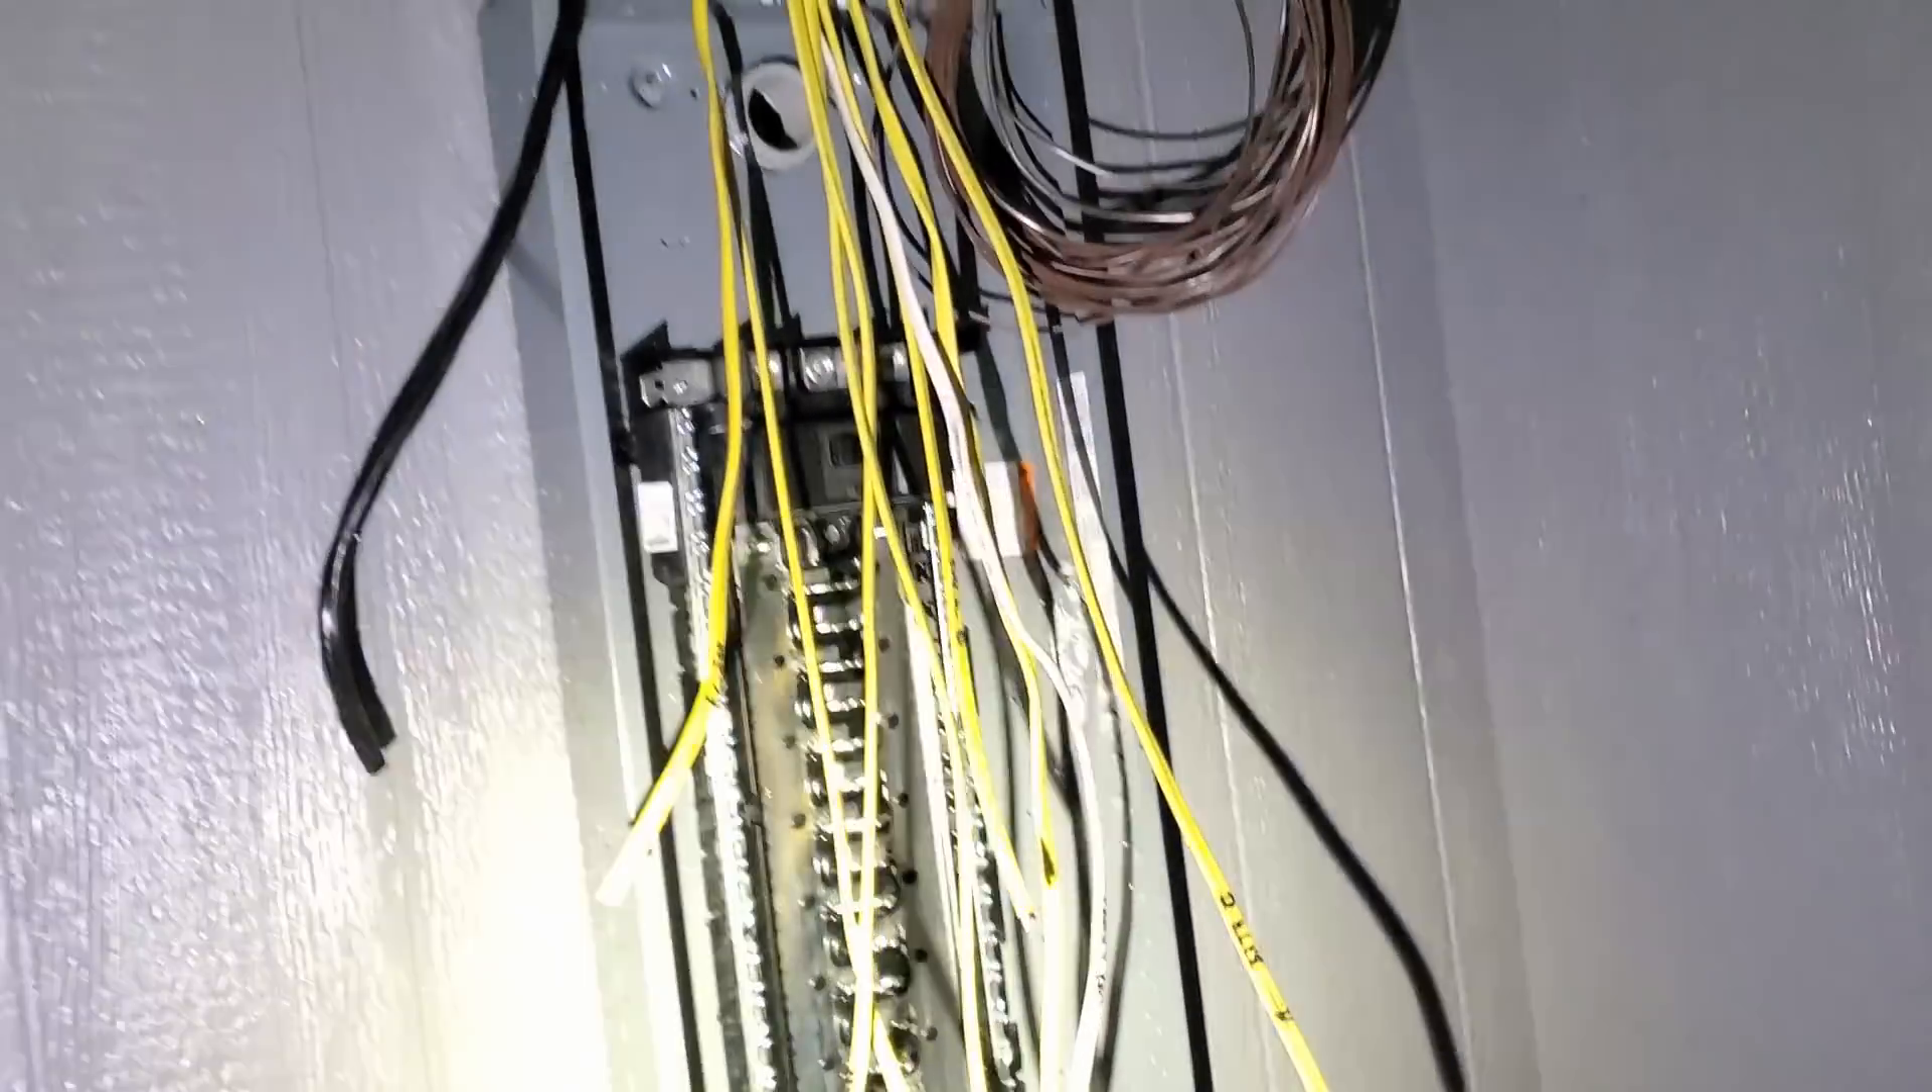Our main wires haven't been pulled in yet, but we have all of our circuits or a bunch of the circuits hanging here, ready to be tied into the panel.